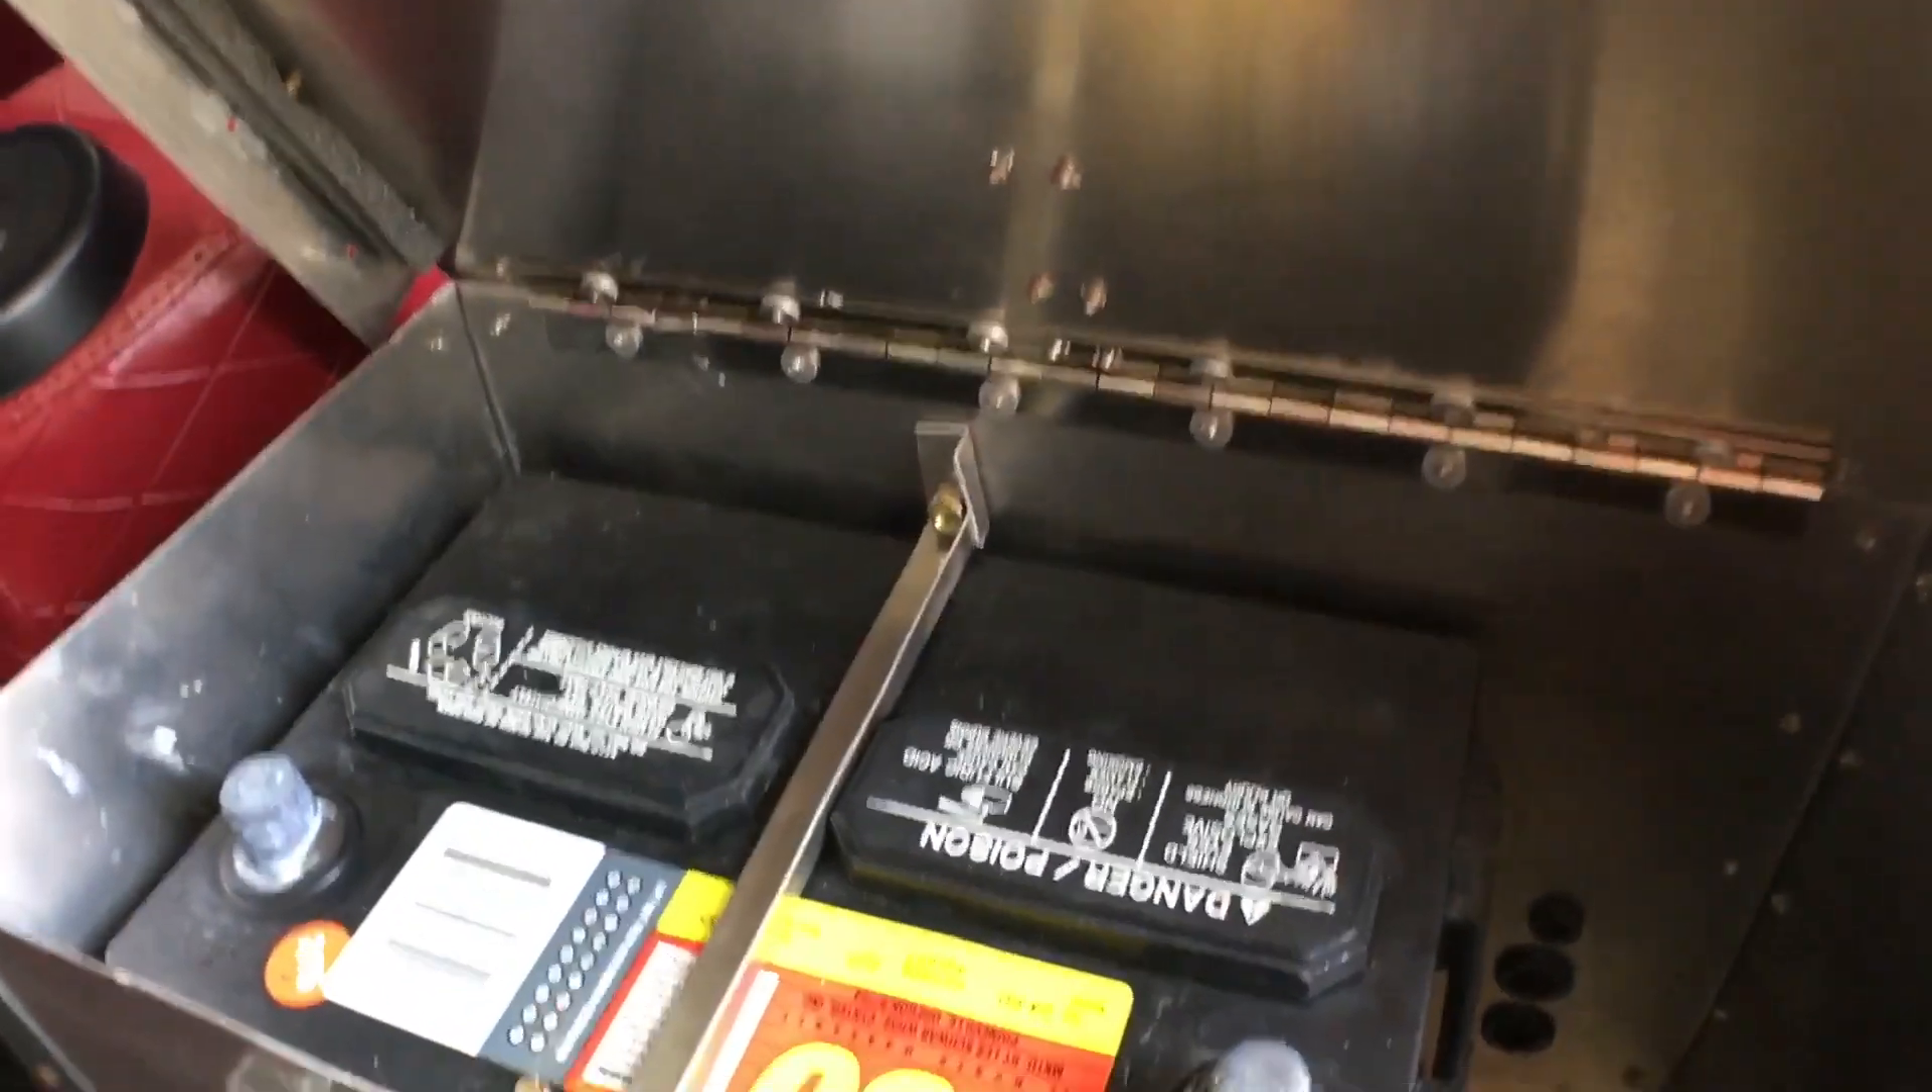Went ahead and placed the strapping in, so that looks all nice.